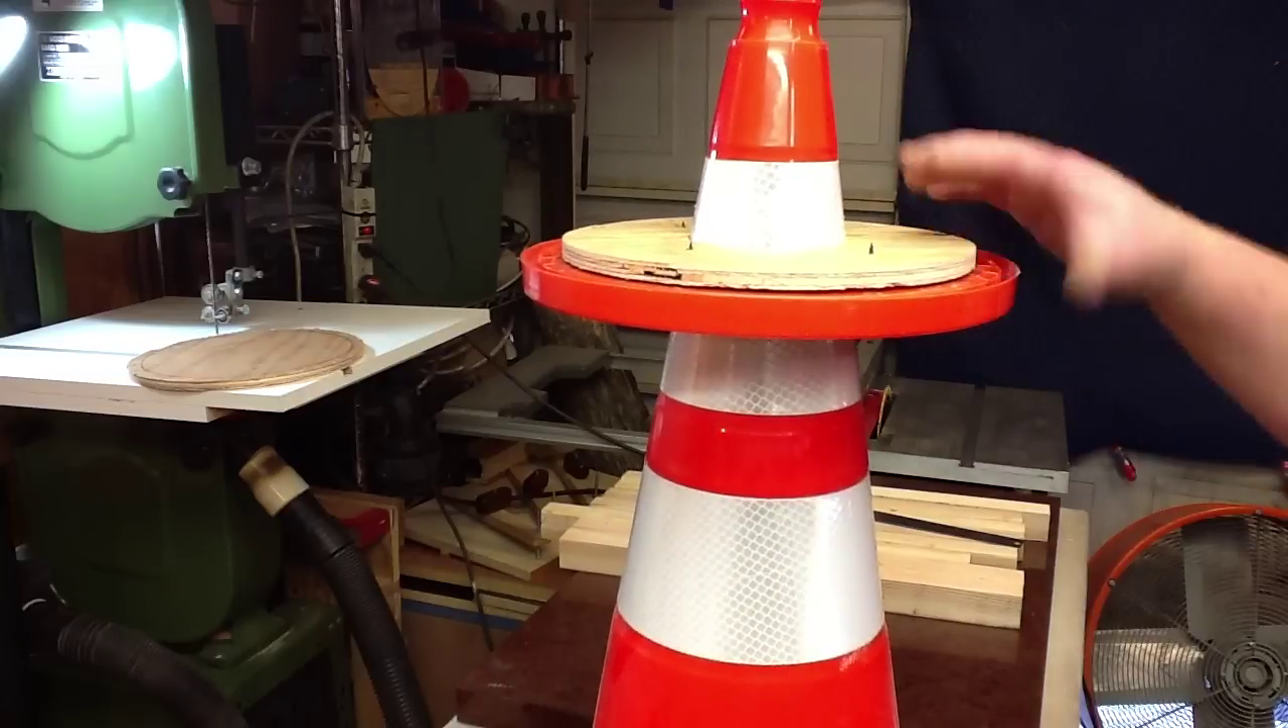And now I cut a hole in the bucket lid. See if that works. Okay, right here I'm going to sandwich the plywood with the lid of the bucket. I got a few screws, so I think I'll just screw them to it. Pre-drill for the first one. And it fits real nice on the cone.